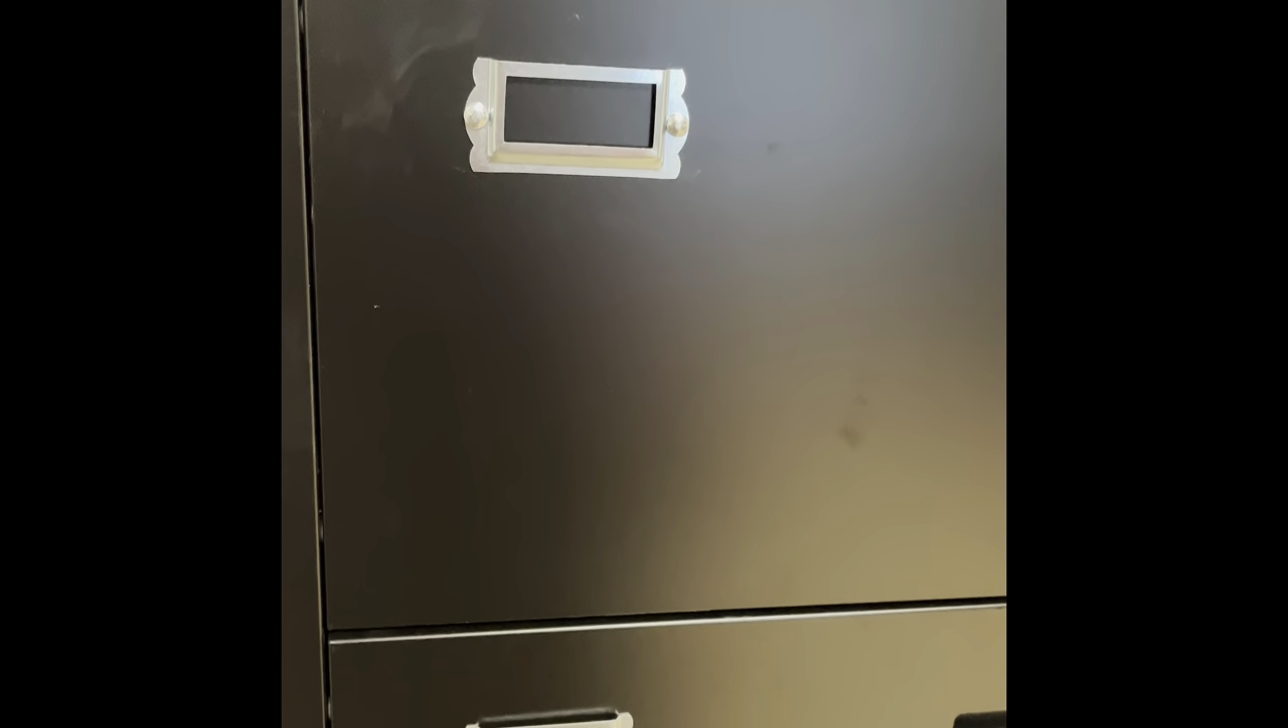I still need to put some papers in those metal slots here, but you can see that it enables me to put different documents or files away and just to keep things nice and organized.